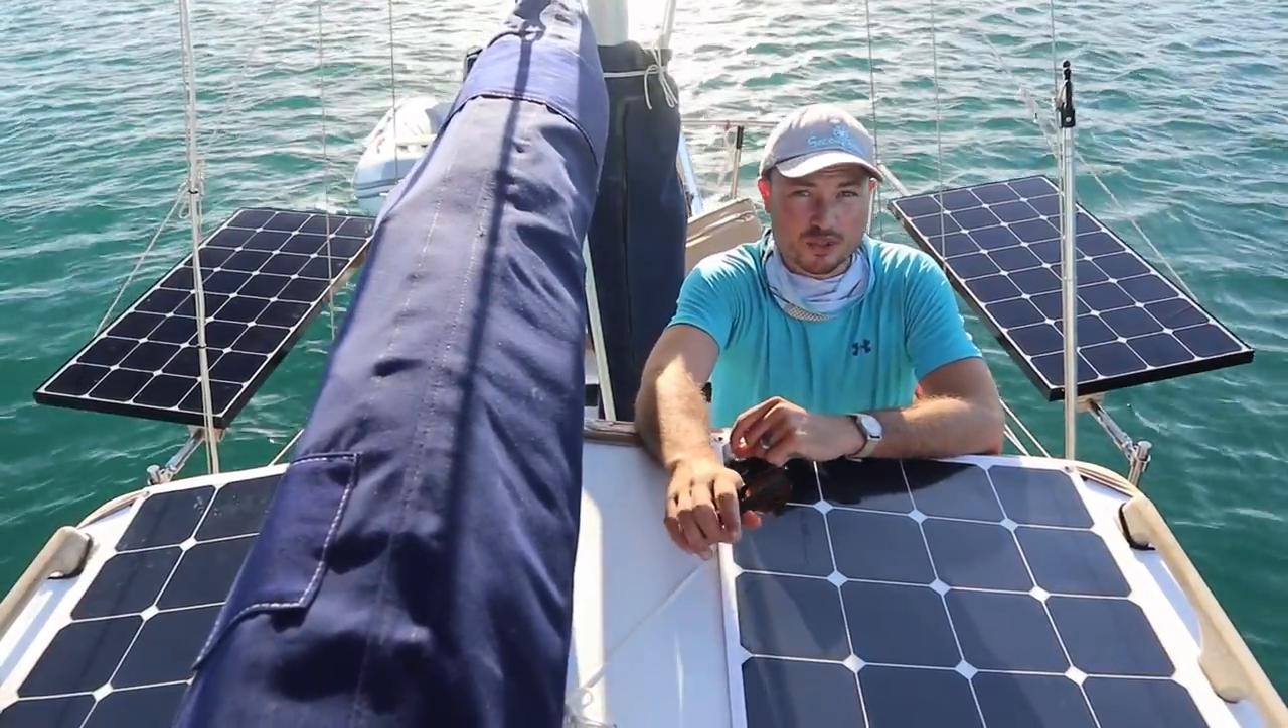All right, so we got the rigid solar panels installed.